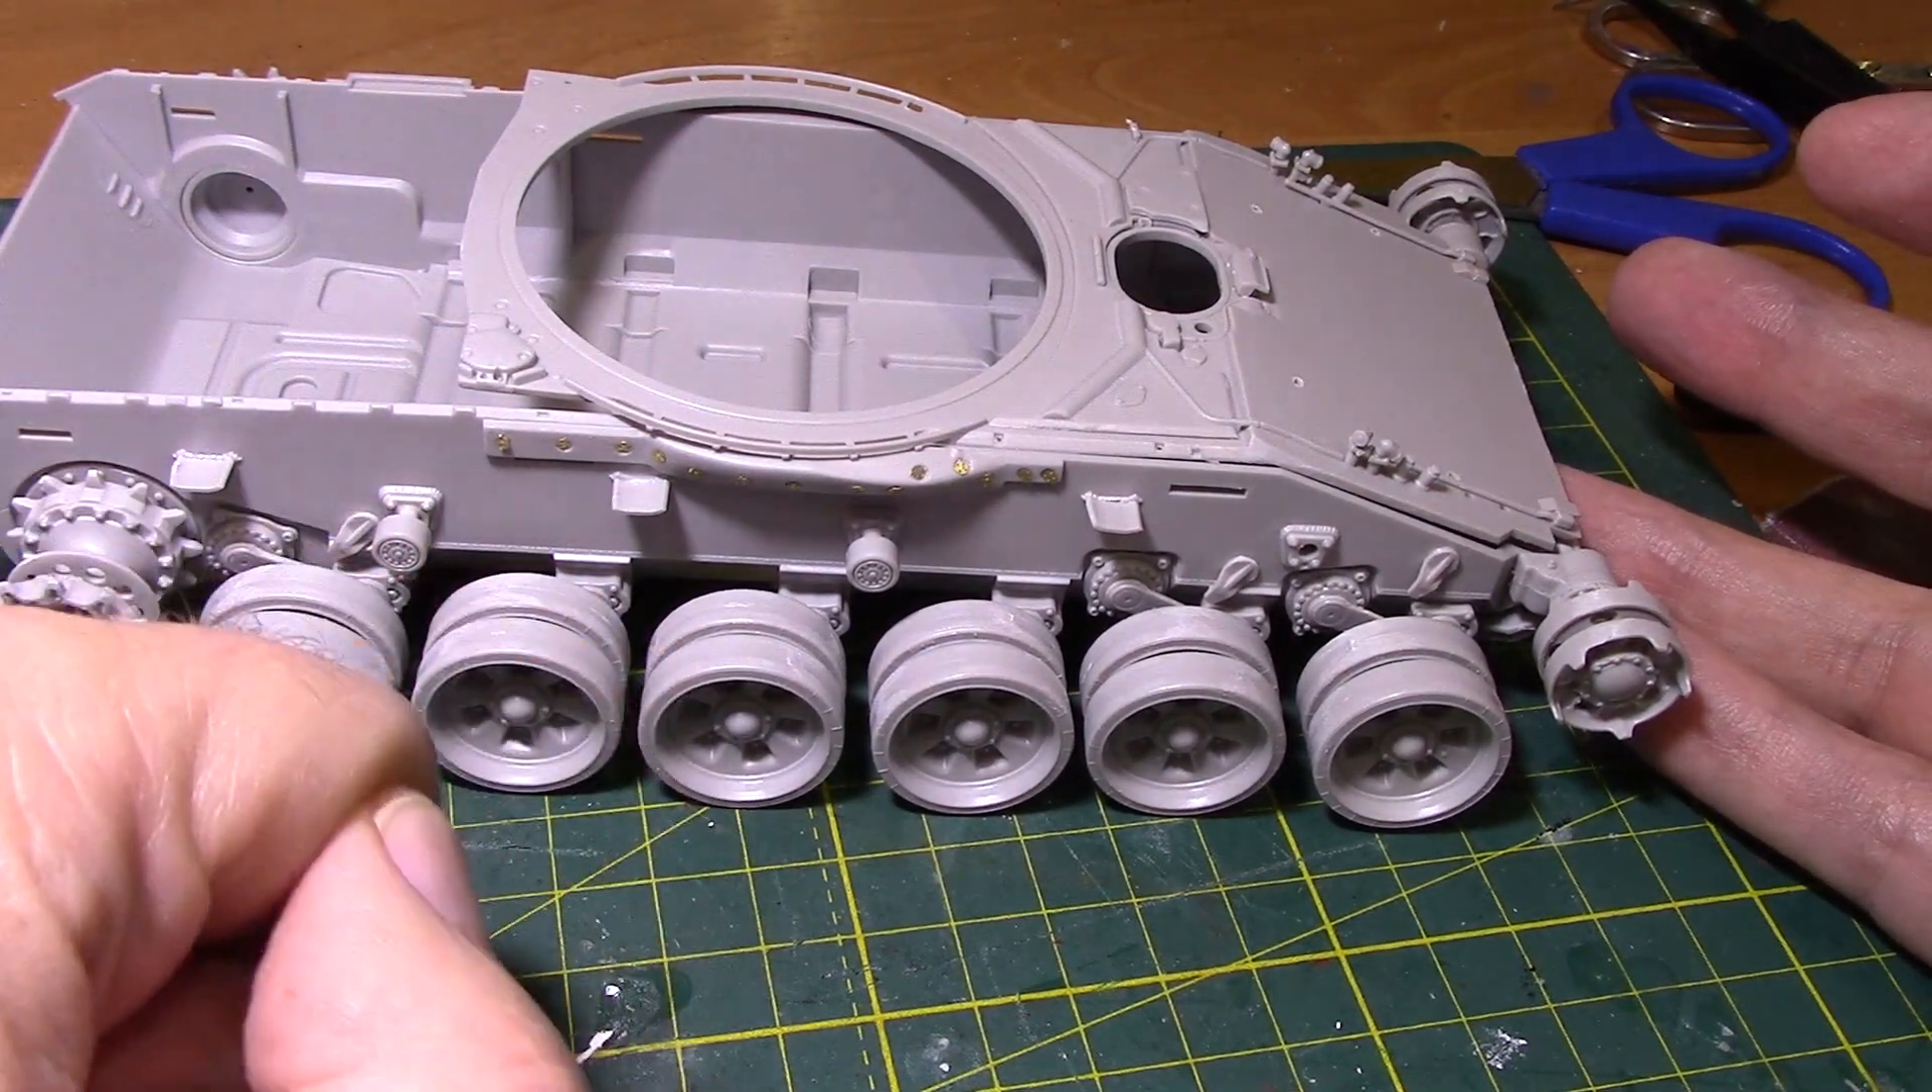Одел я каточки на свои места.